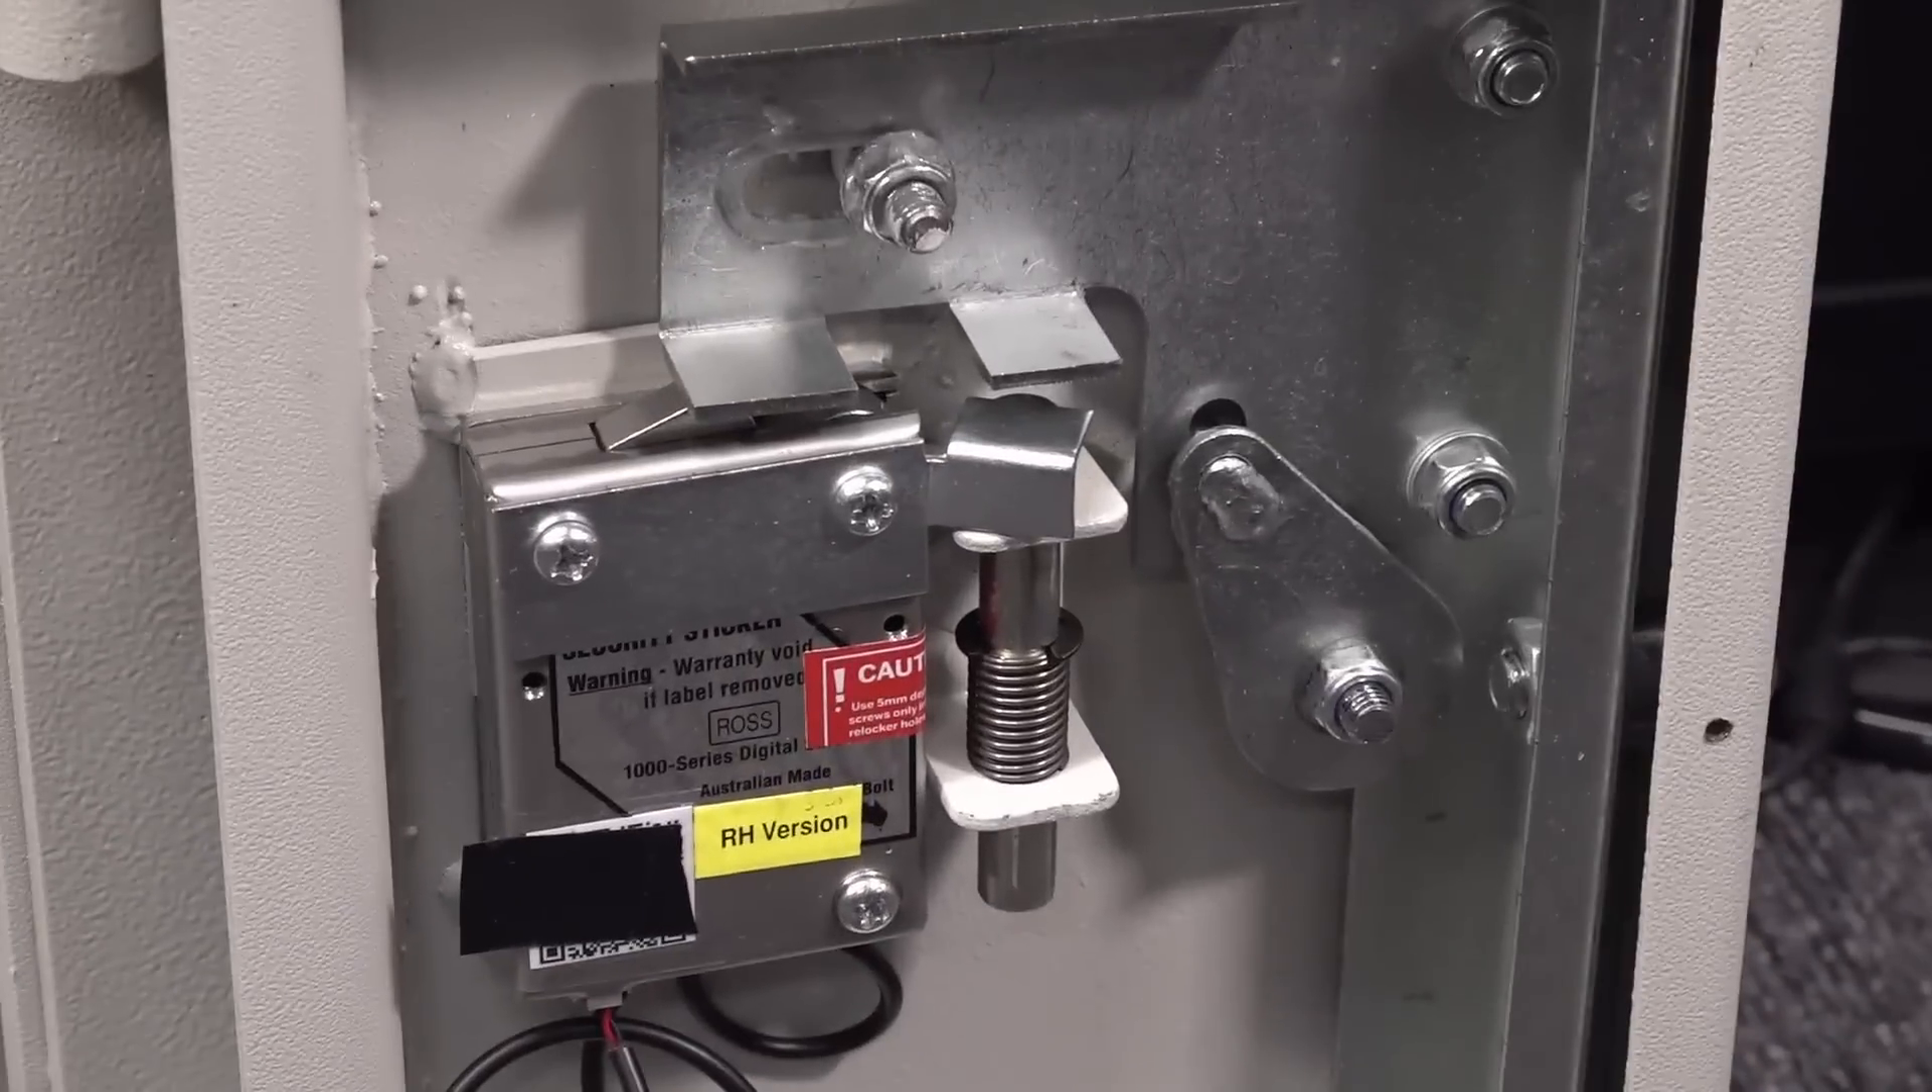And I've installed the Bluetooth lock down here with the re -locker down in here.